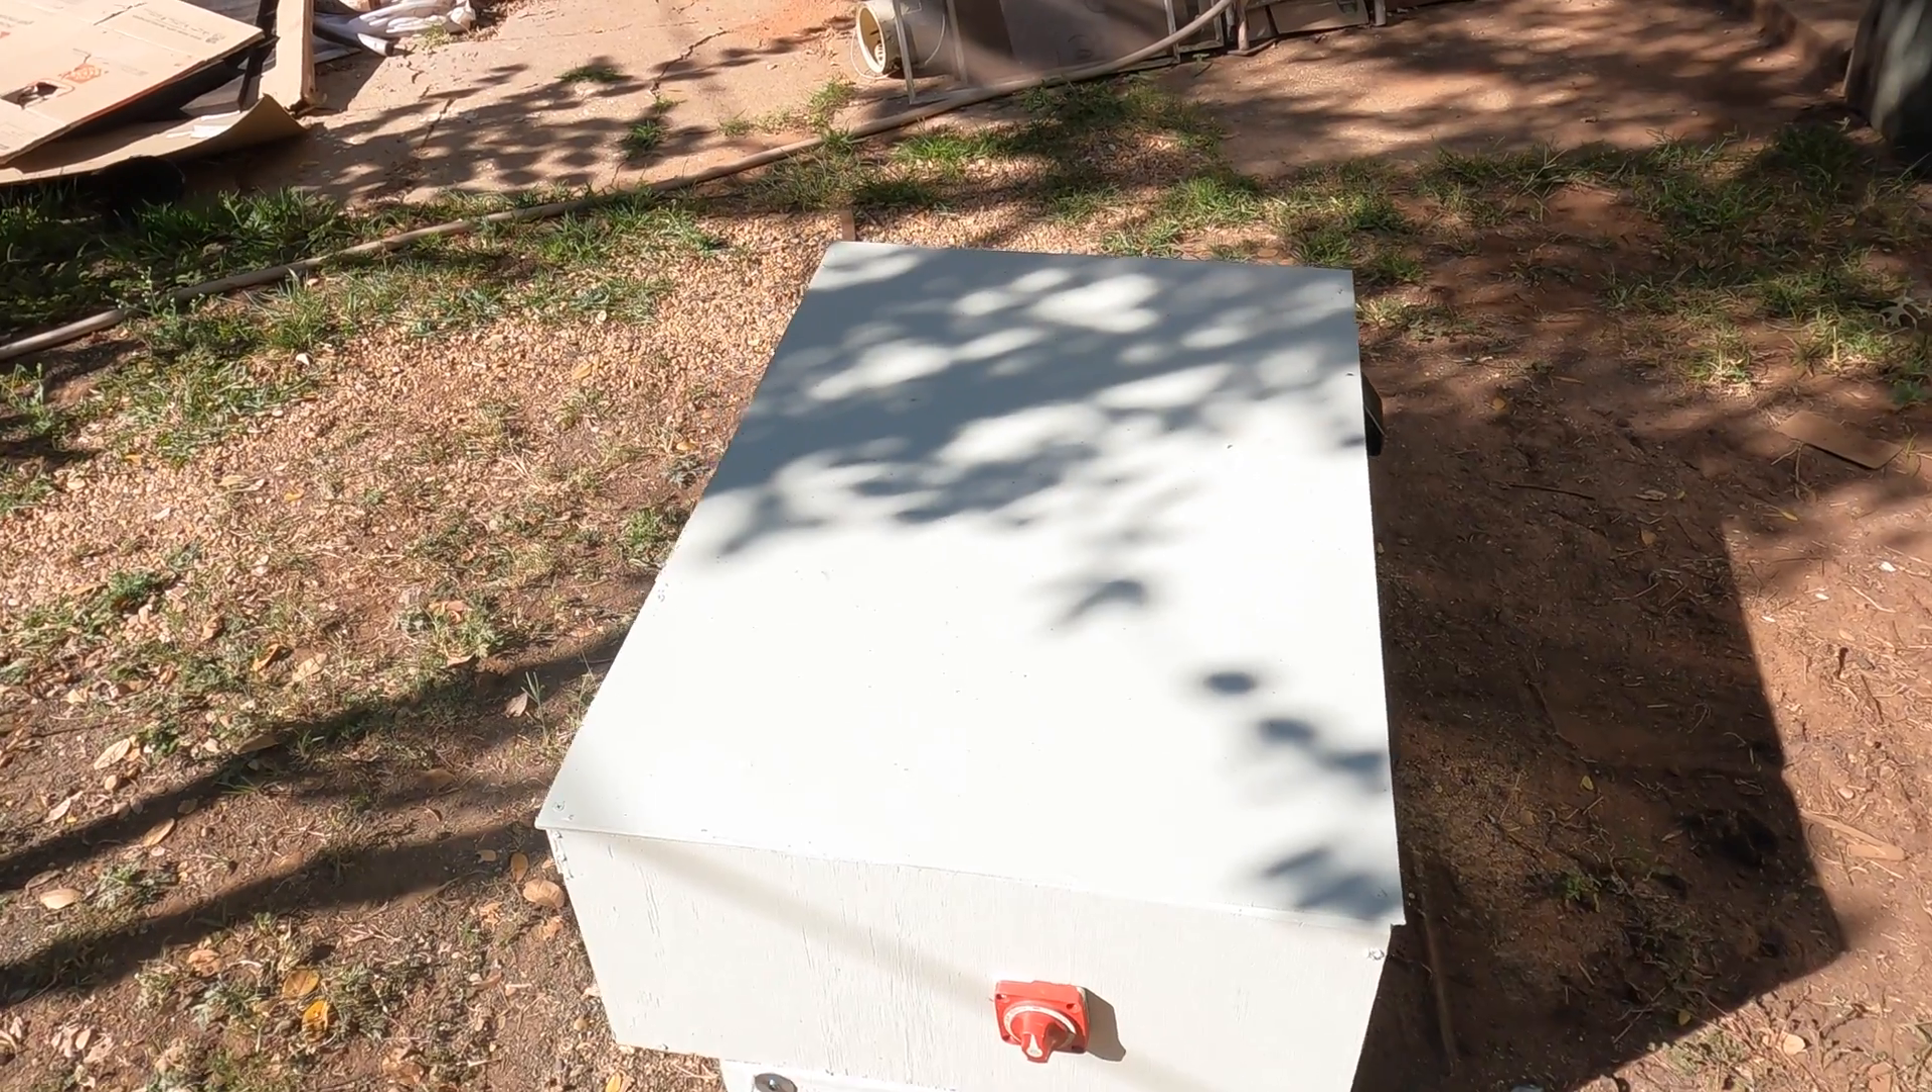As you can see I got the lid on now and I painted it.